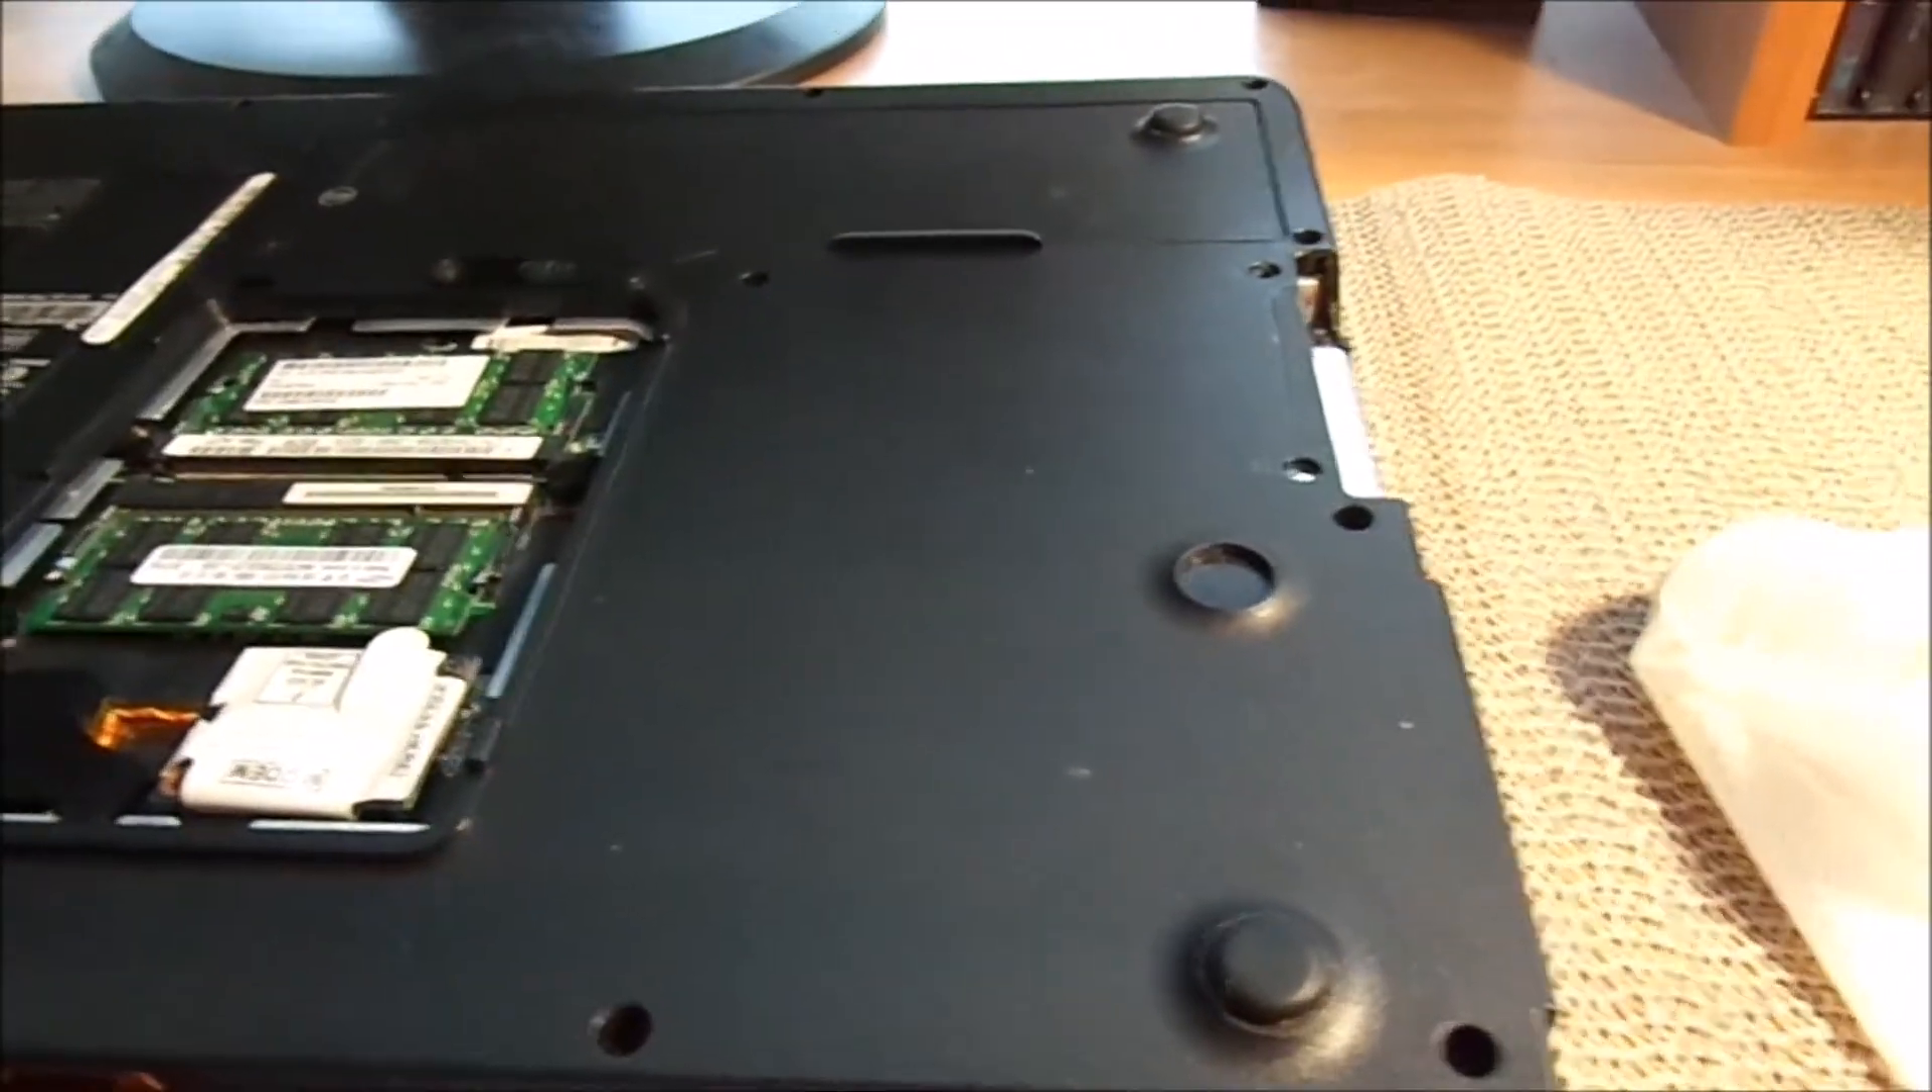I have not put all the screws back in this laptop yet, because when you take it apart again, you know, that'll just make it a little bit easier.